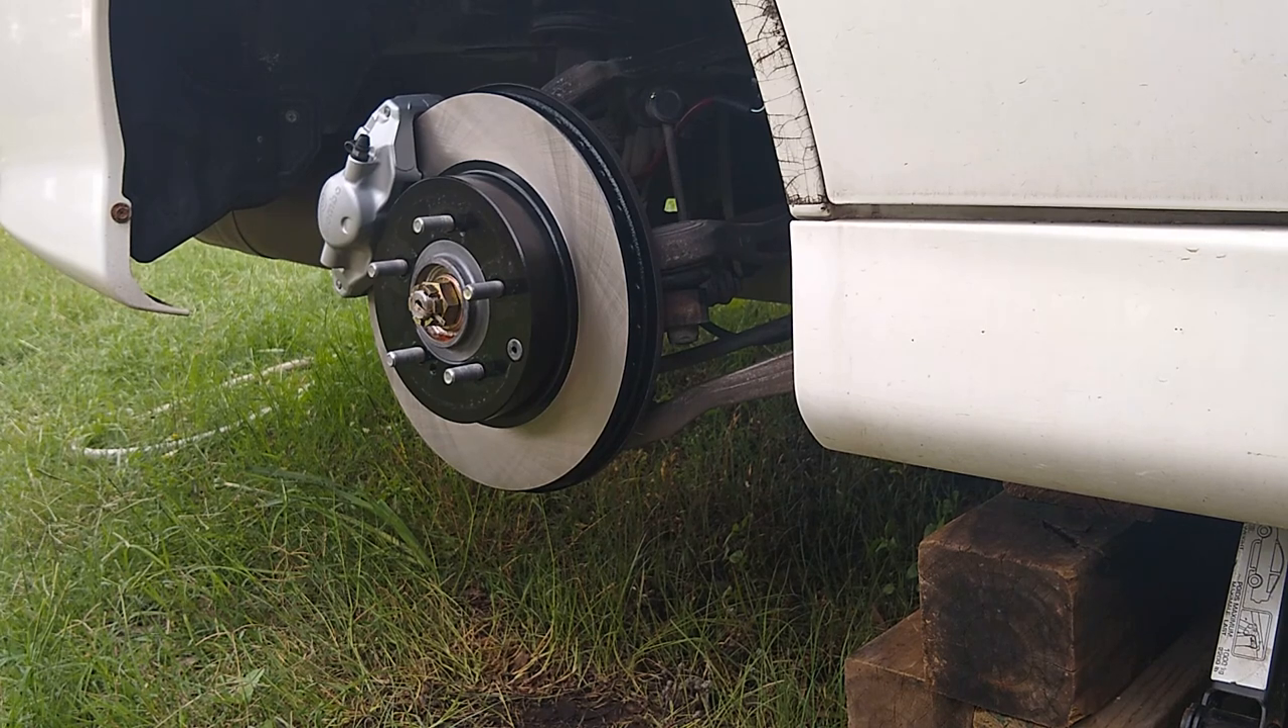Once we got our wheel off all we need to do now is just go ahead and put the spacers on.